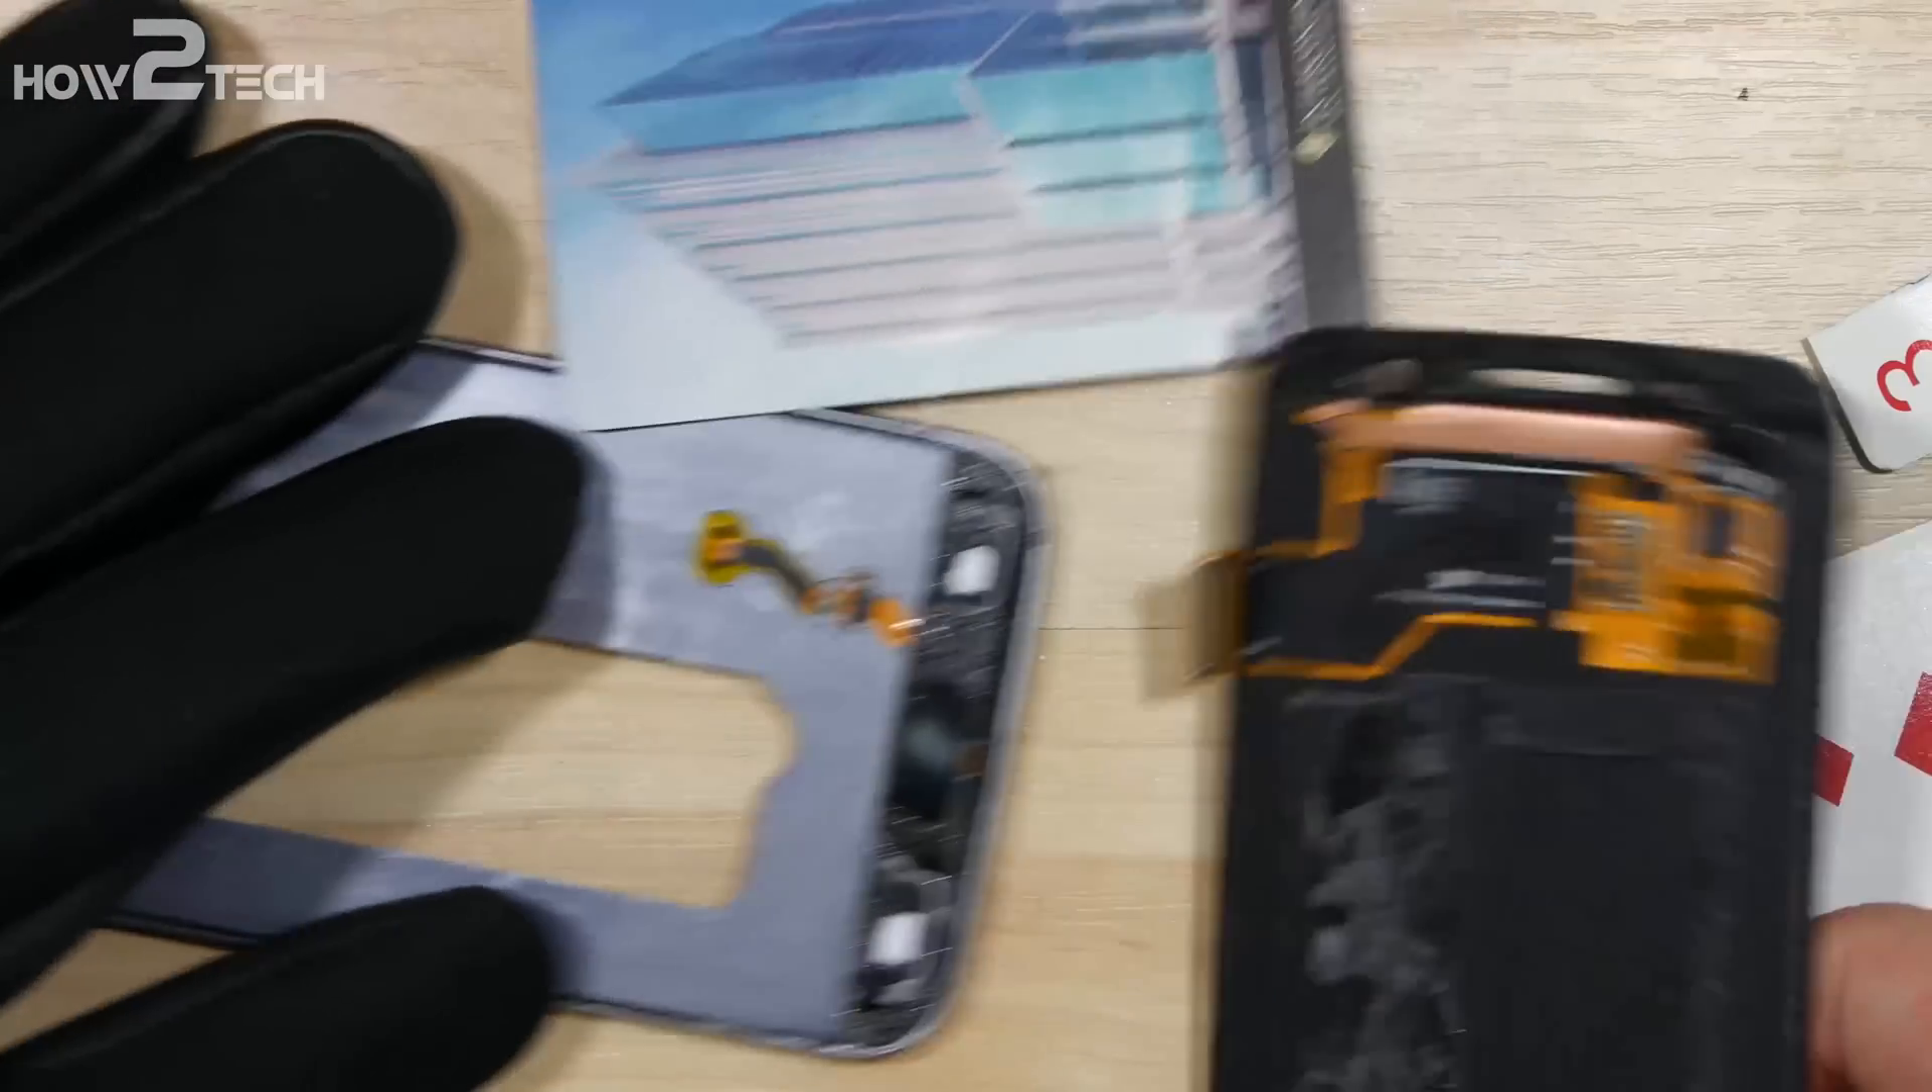There you've removed your working display from your phone.